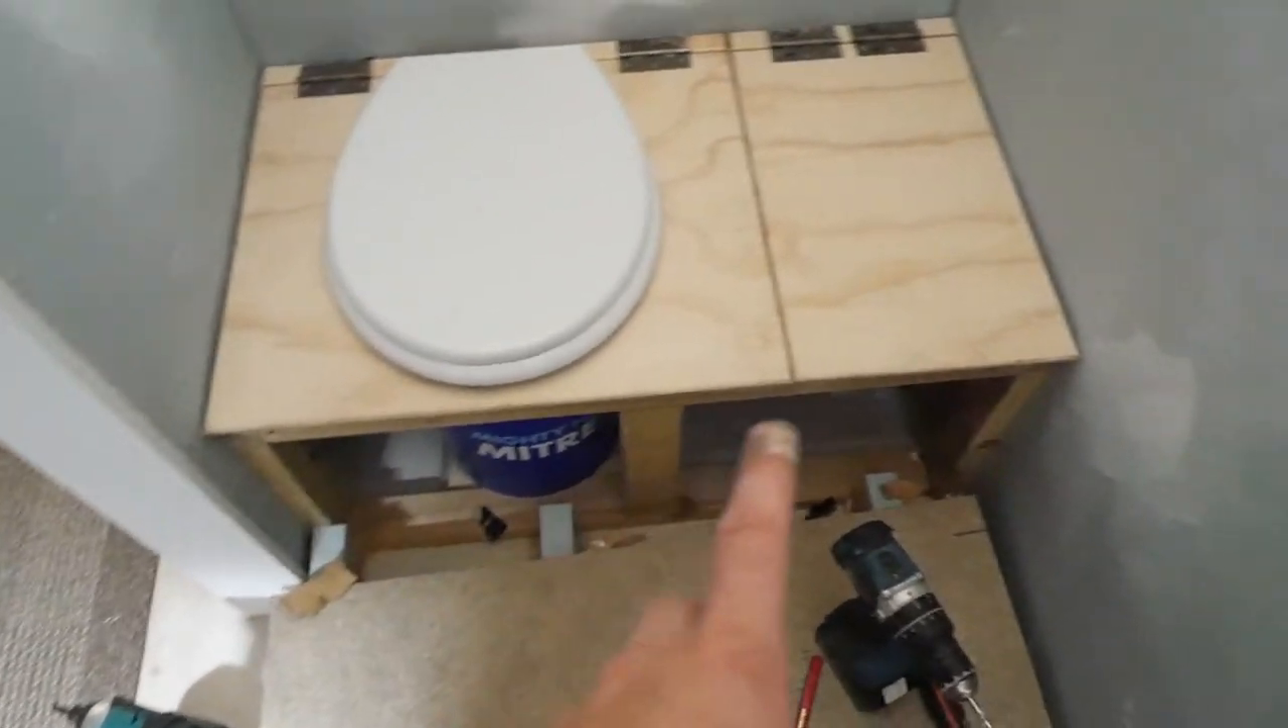So I still need to make a board for the front.